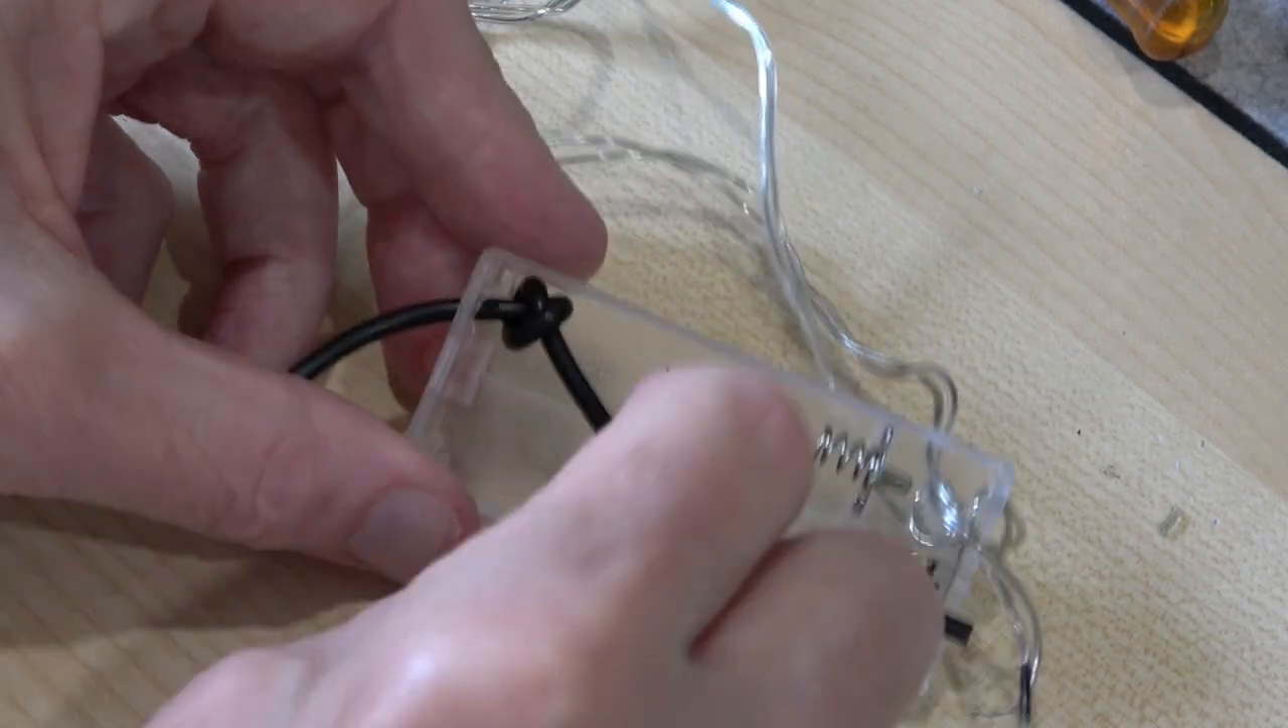Here is our USB cable through the hole which I've just drilled, and I've put a knot in it here so that you won't be able to pull it out and pull all the connections in.